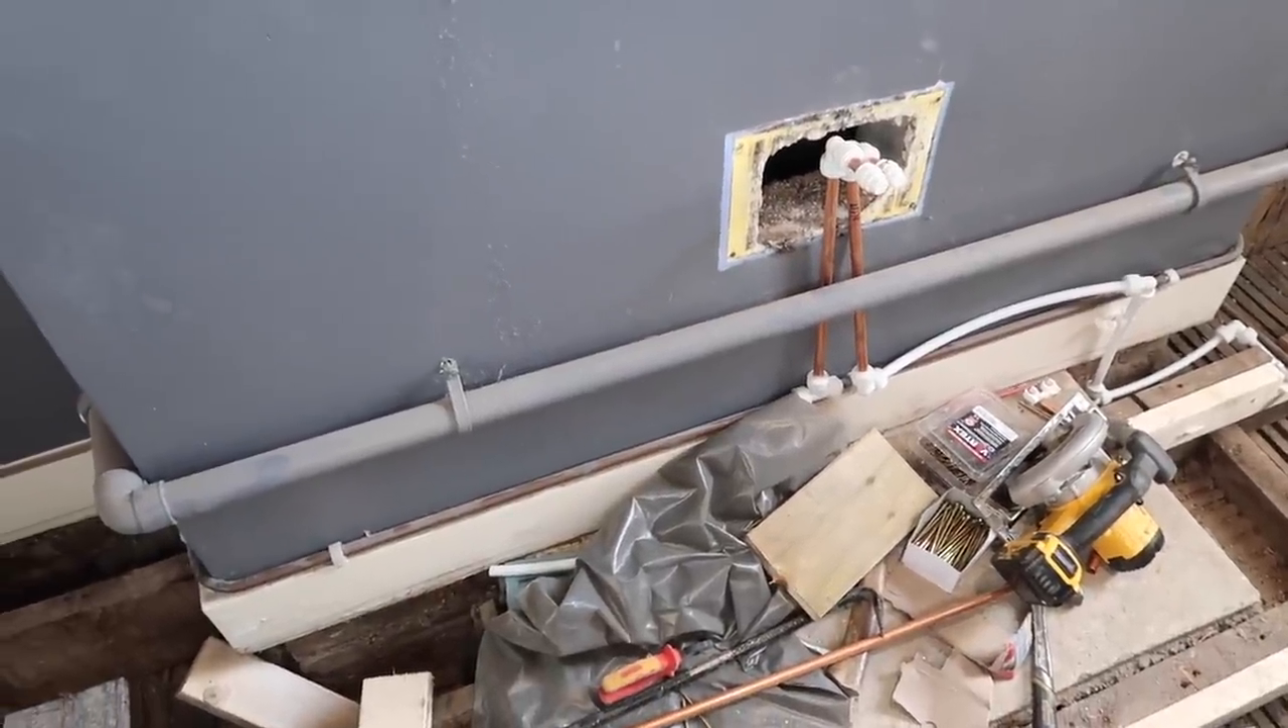Pipes are in here ready for the sink and we tested out the sink today and I'm really pleased with how it's looking.